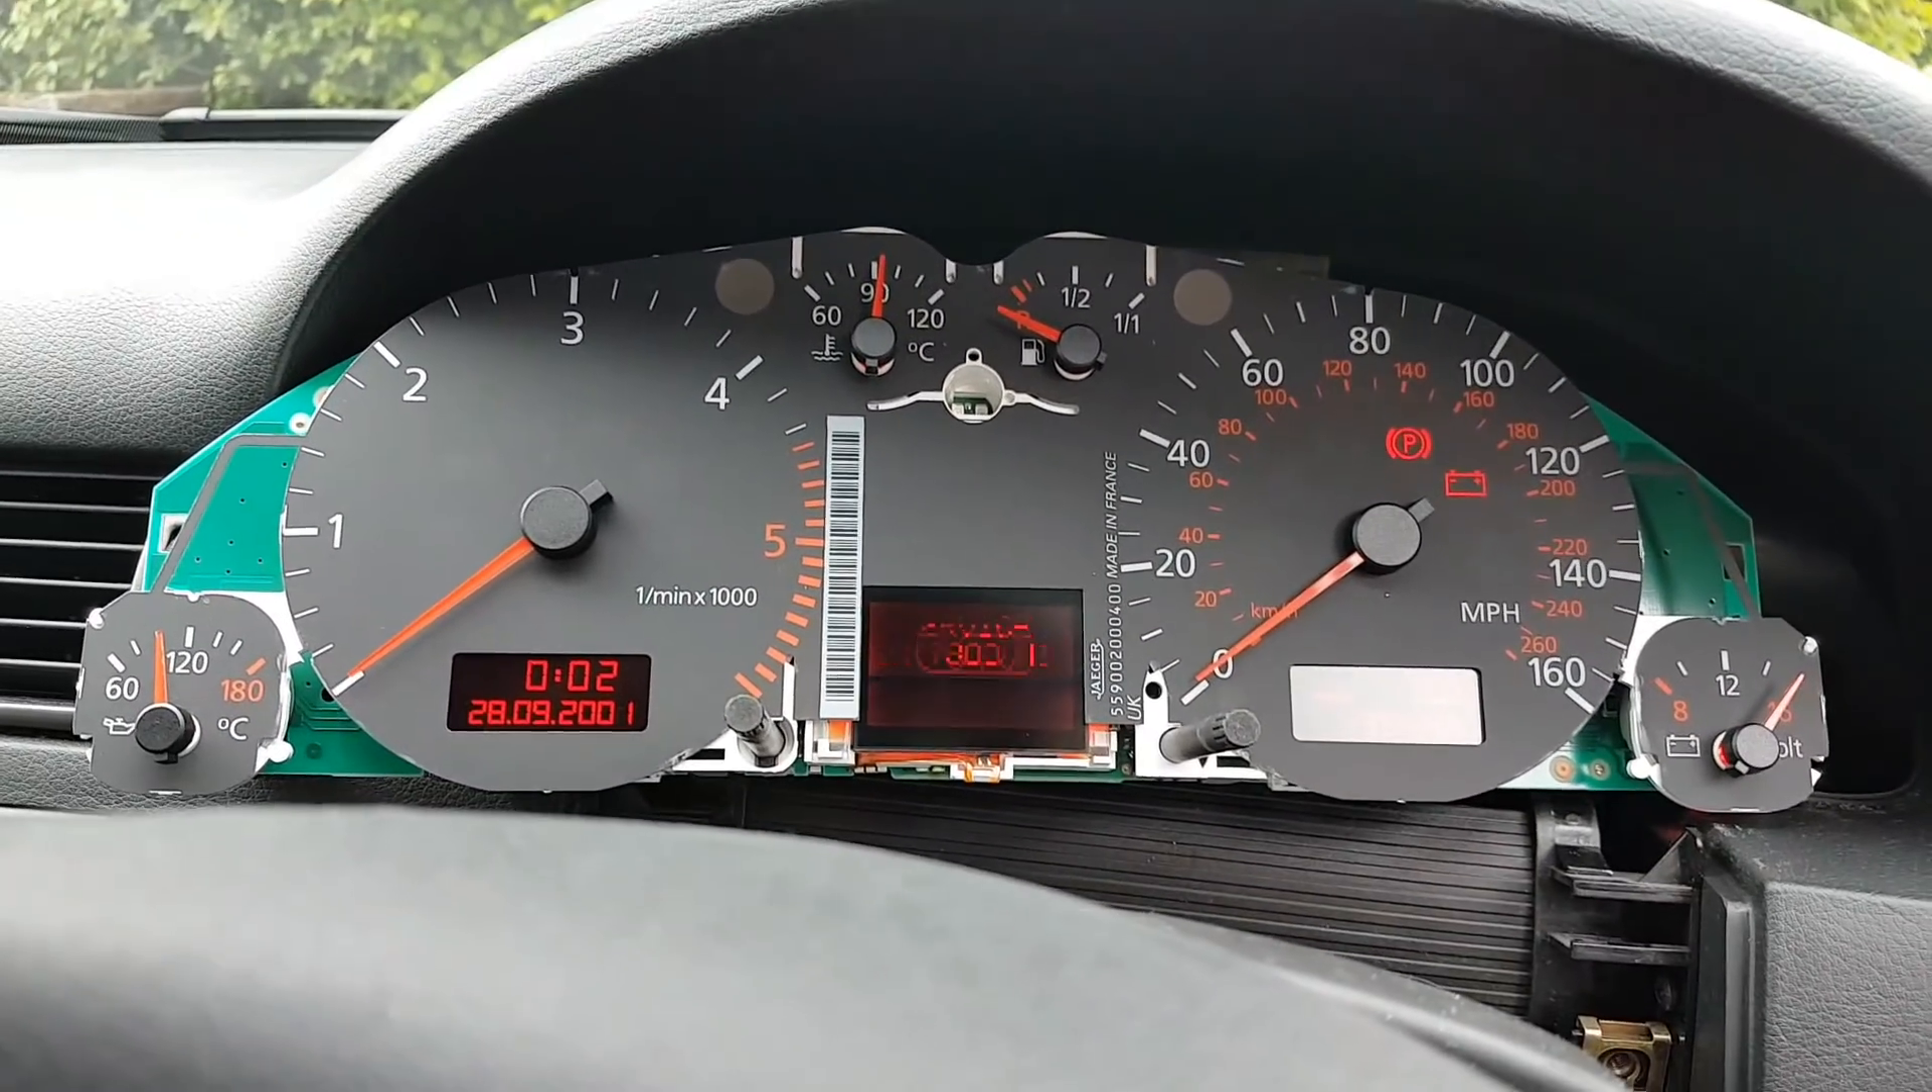I just put all the needles back where they should be as you're gonna see now.